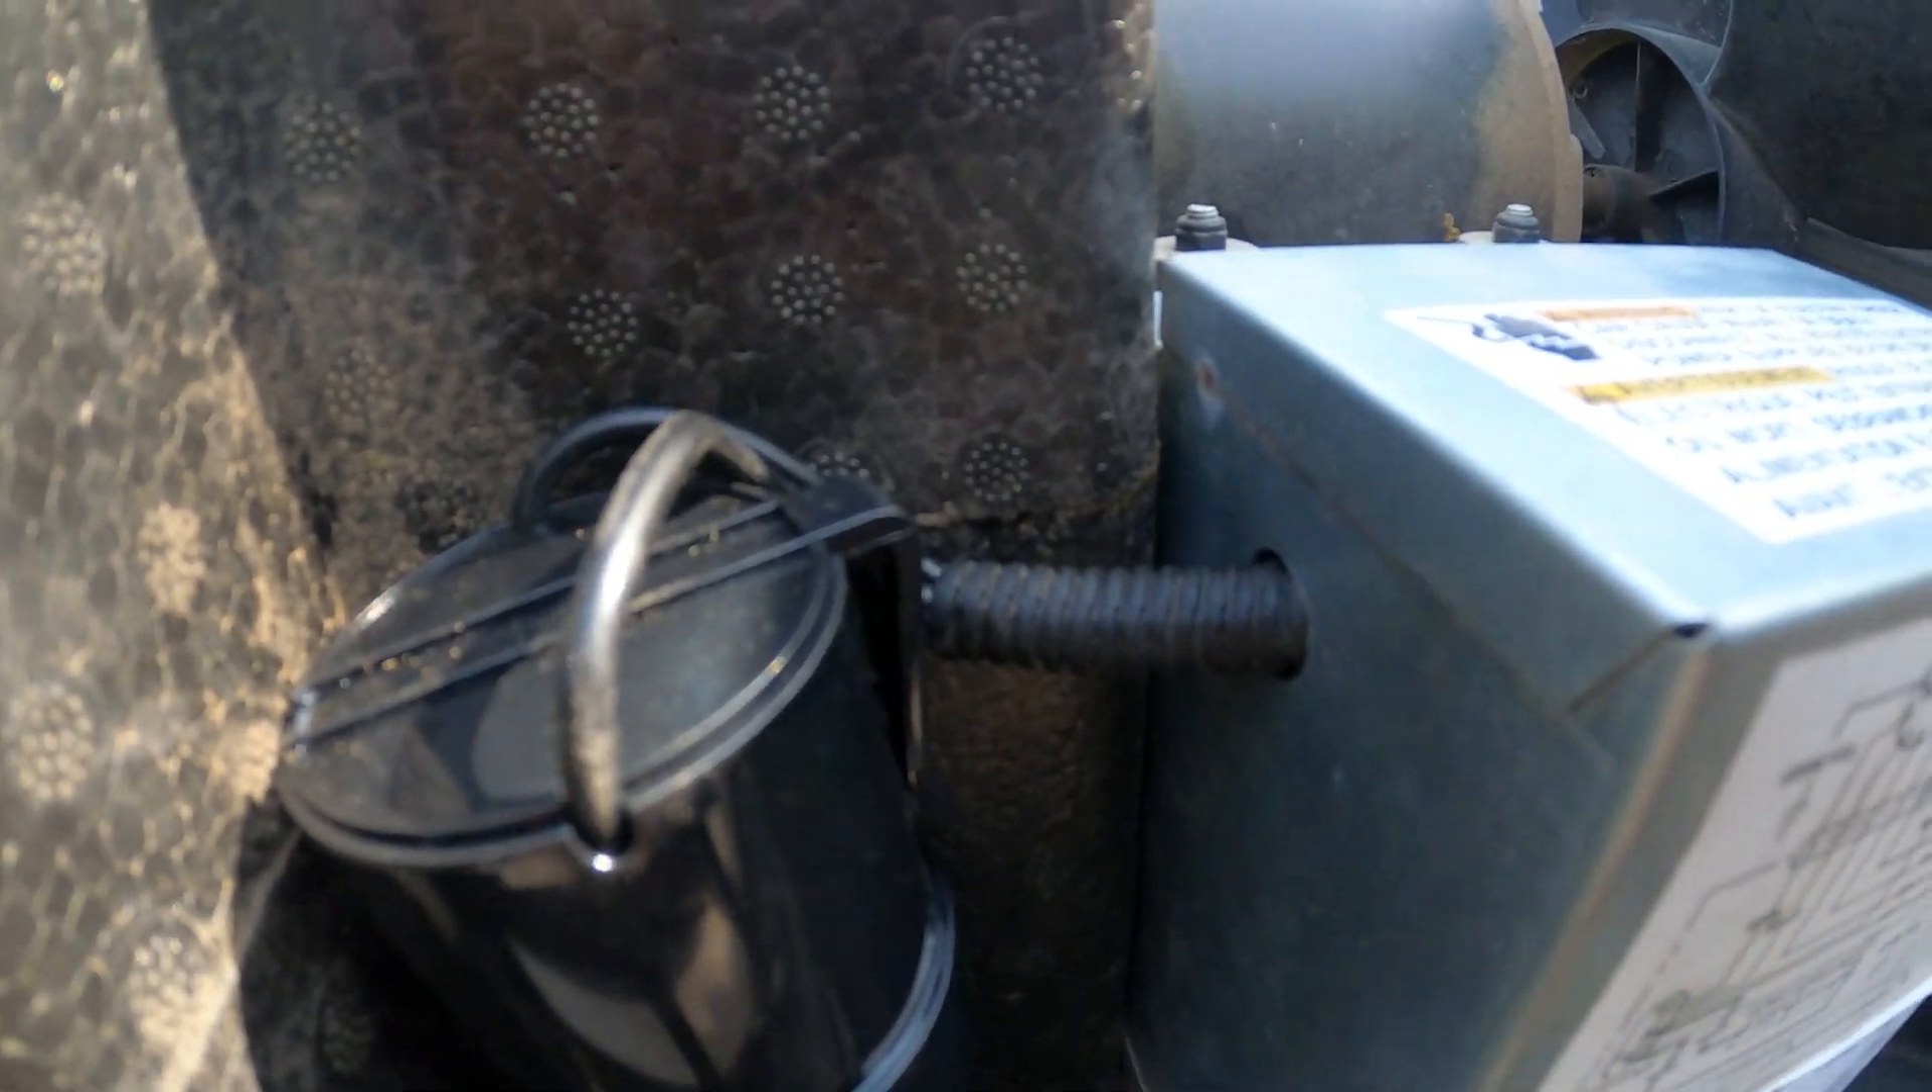So I took a little piece of this wire protective sleeve and I put it on the wire right there going in the hole because I don't want that jagged edge to obviously ground out those wires.